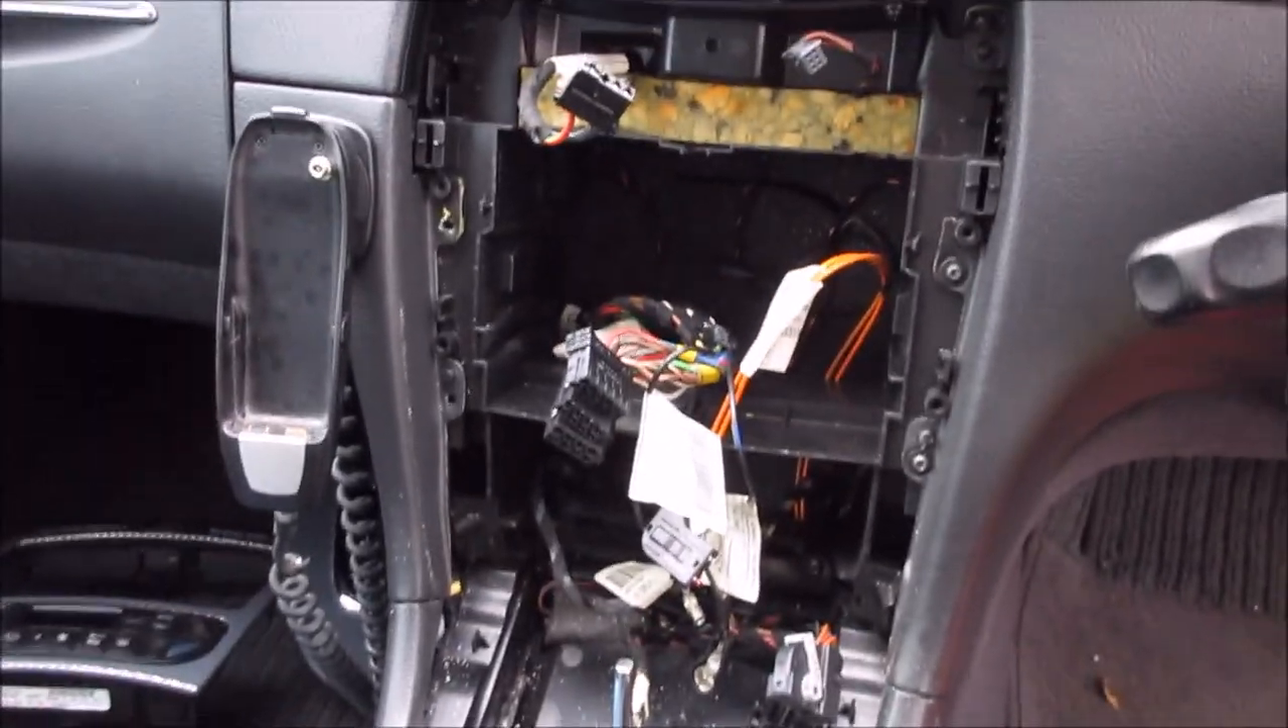As you see, I've completely removed the center console, all the instruments and so on.